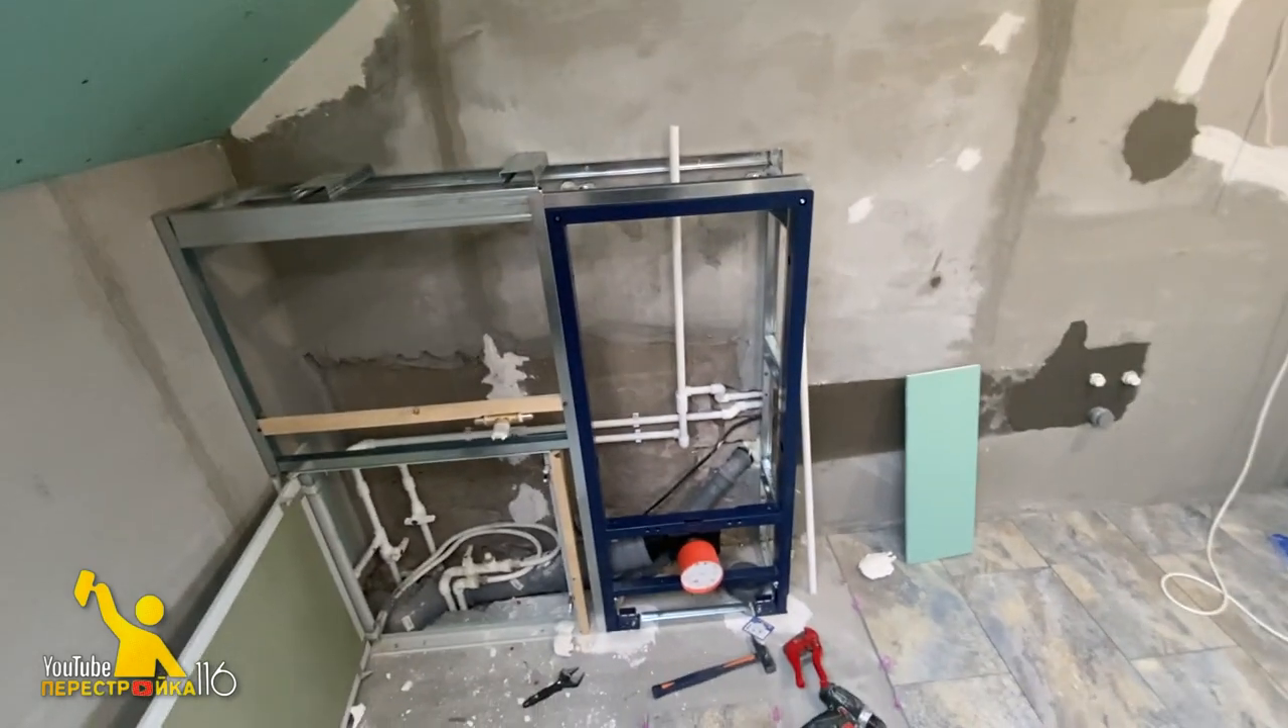В общем, собрали практически весь каркас целиком, но, как видите, у меня отсутствует бачок.